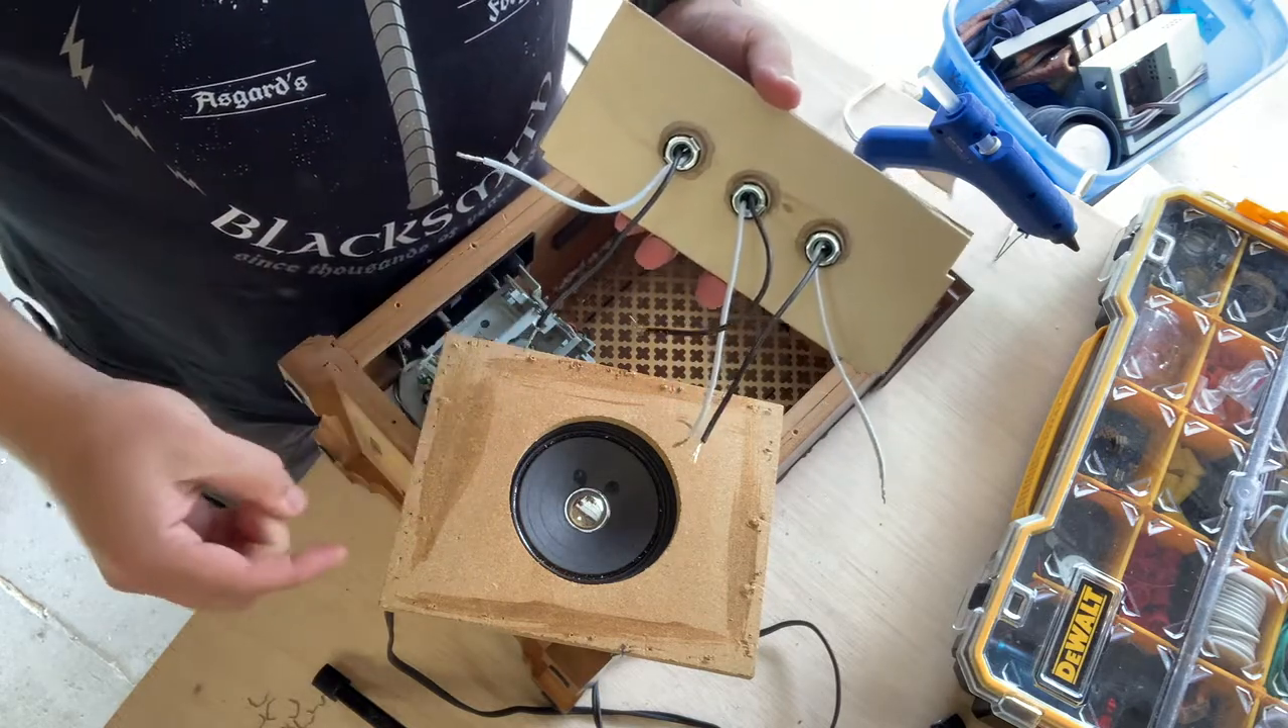So I've got three of these sockets. They're already wired up, and they're in place on my board.